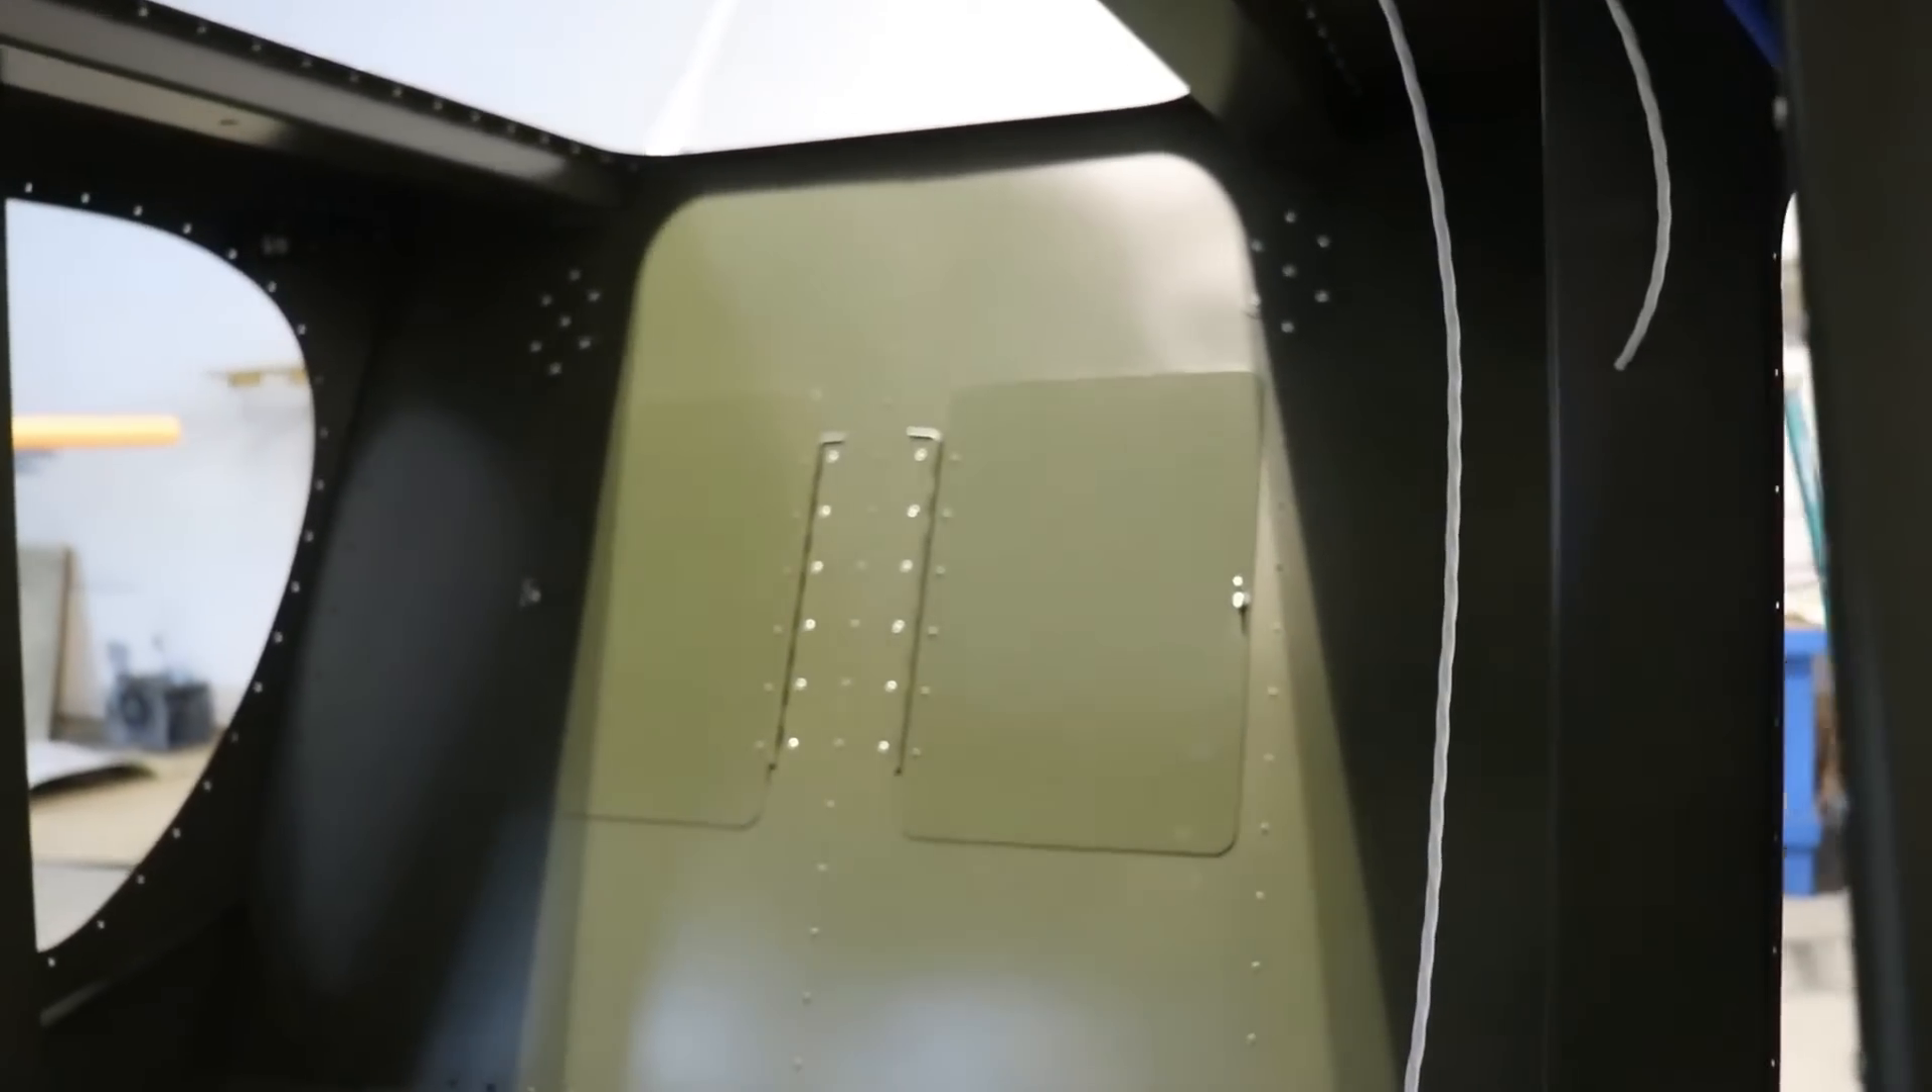Speaking of doors, I added my second door to the aft storage compartment.